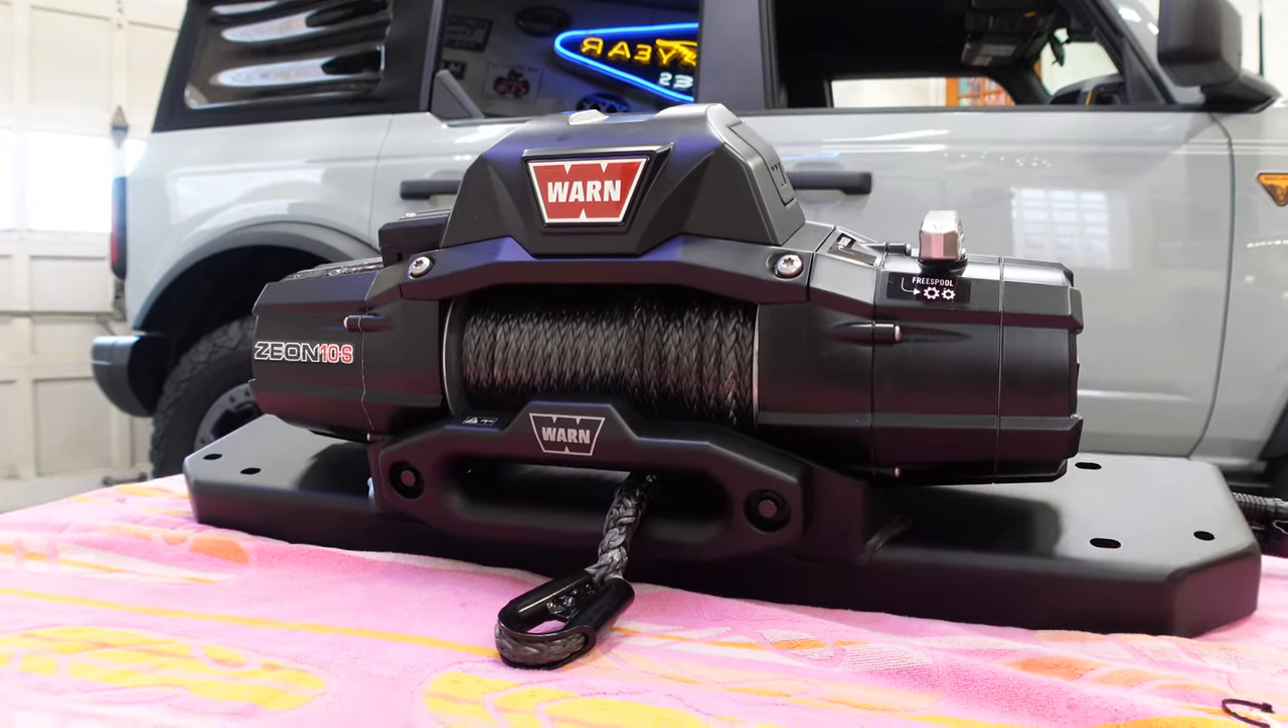Okay, guys, so we got our winch married up to the winch plate, and I think that black fairlead definitely was the way to go.